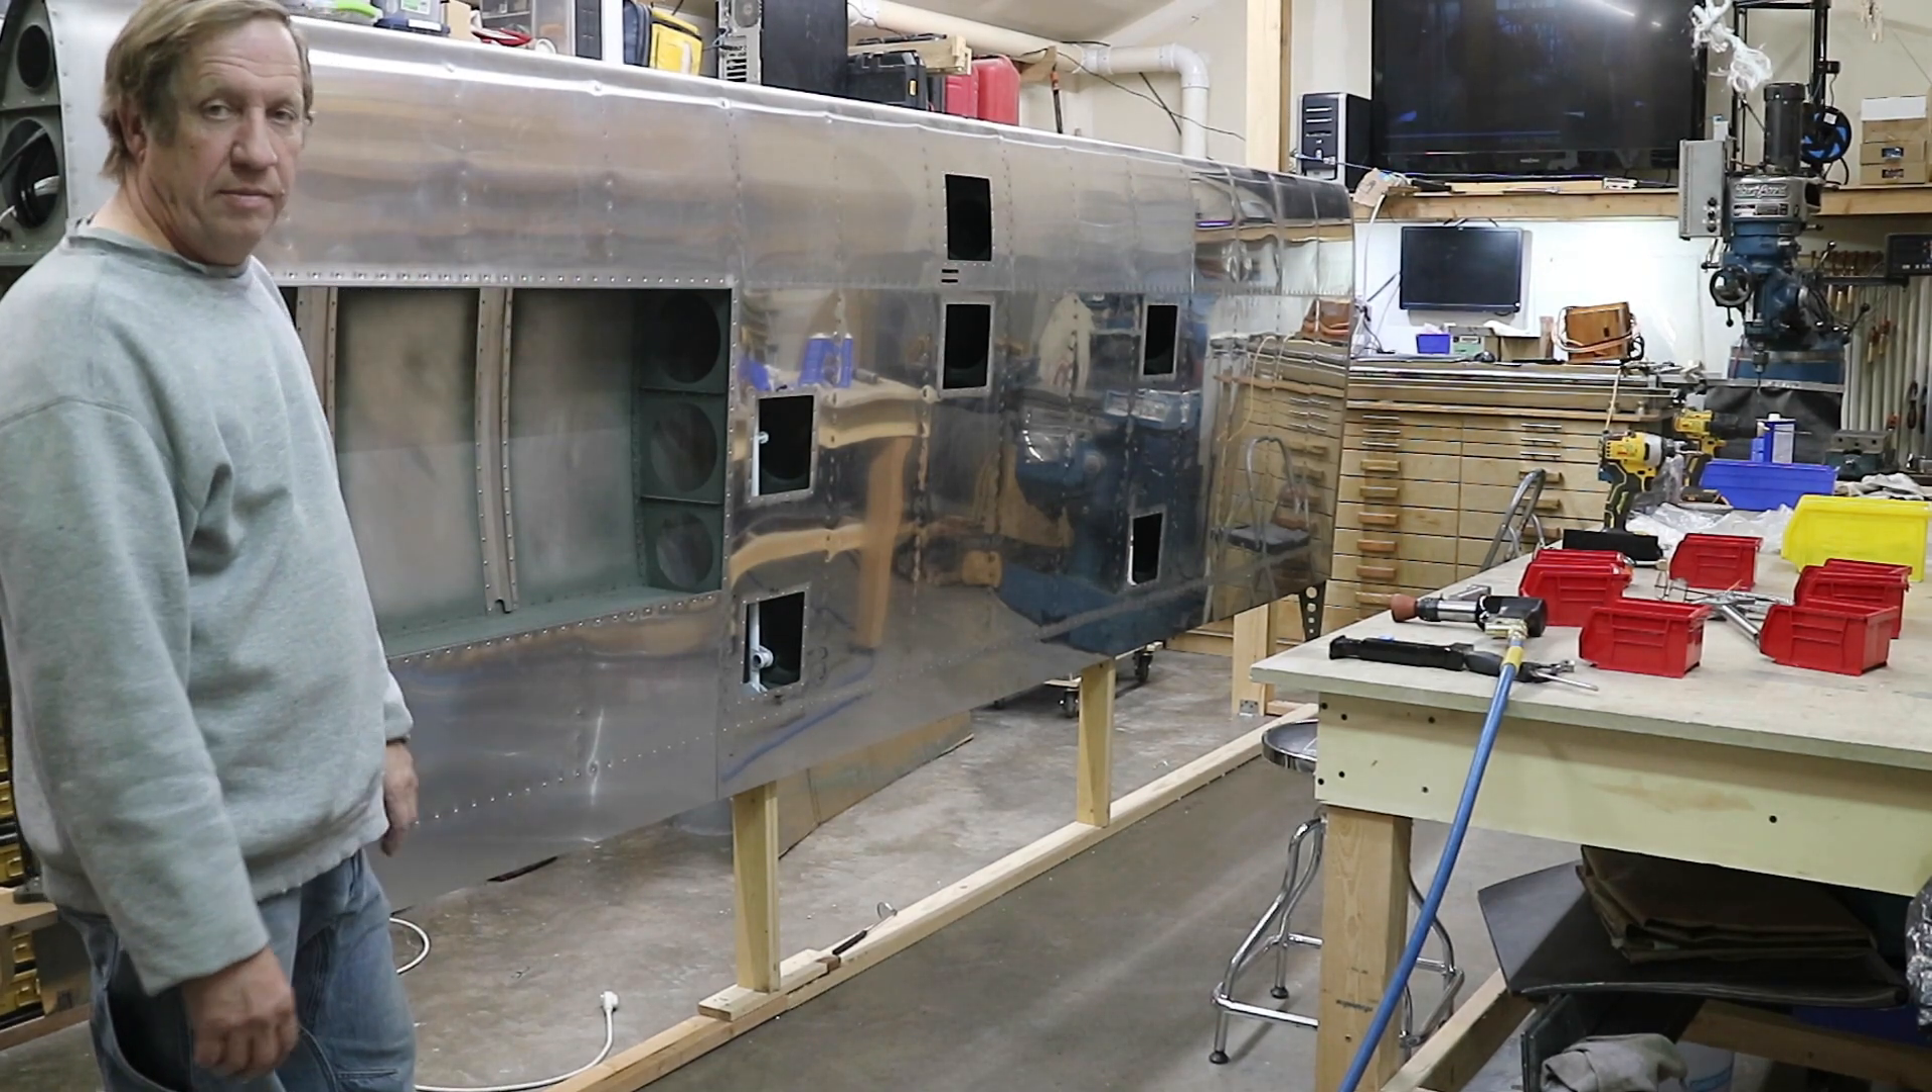All the sheets are in there in place still need to put the access panels in.